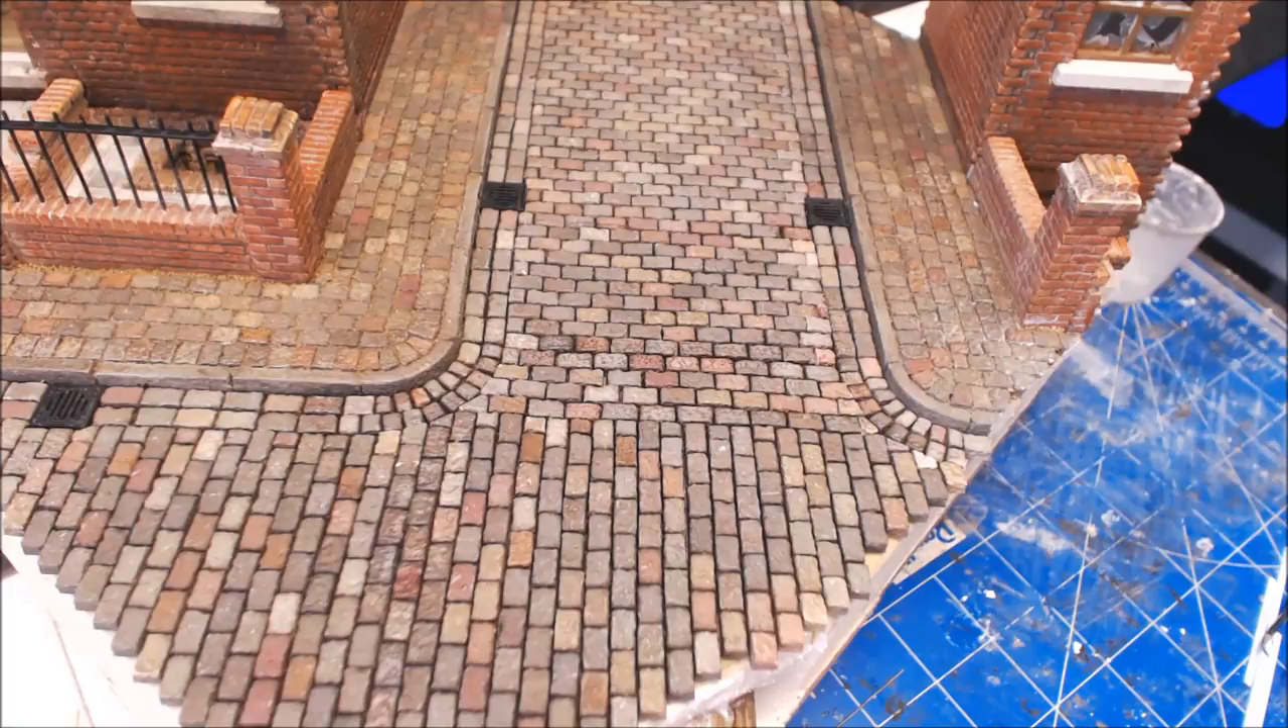Now i have completed all the block work and extremely happy with it.